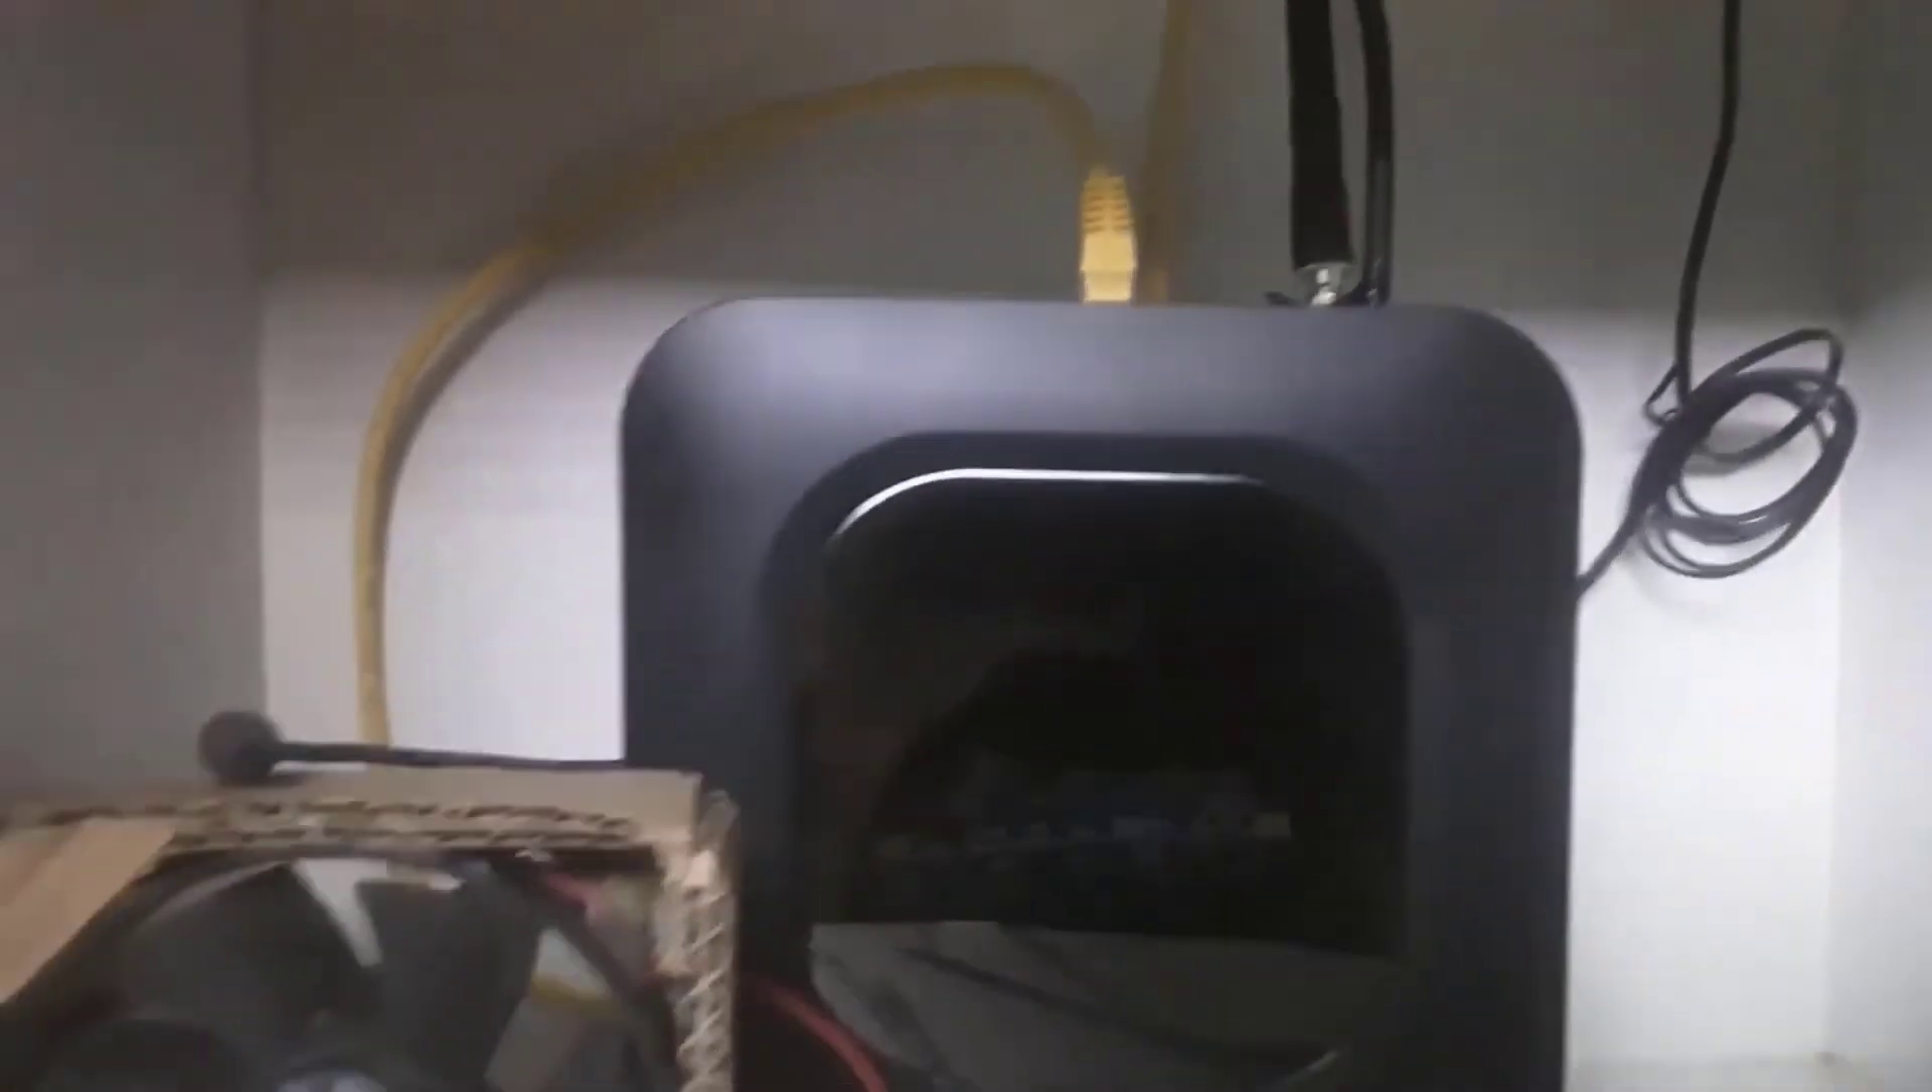We got the ethernet cable plugged in.